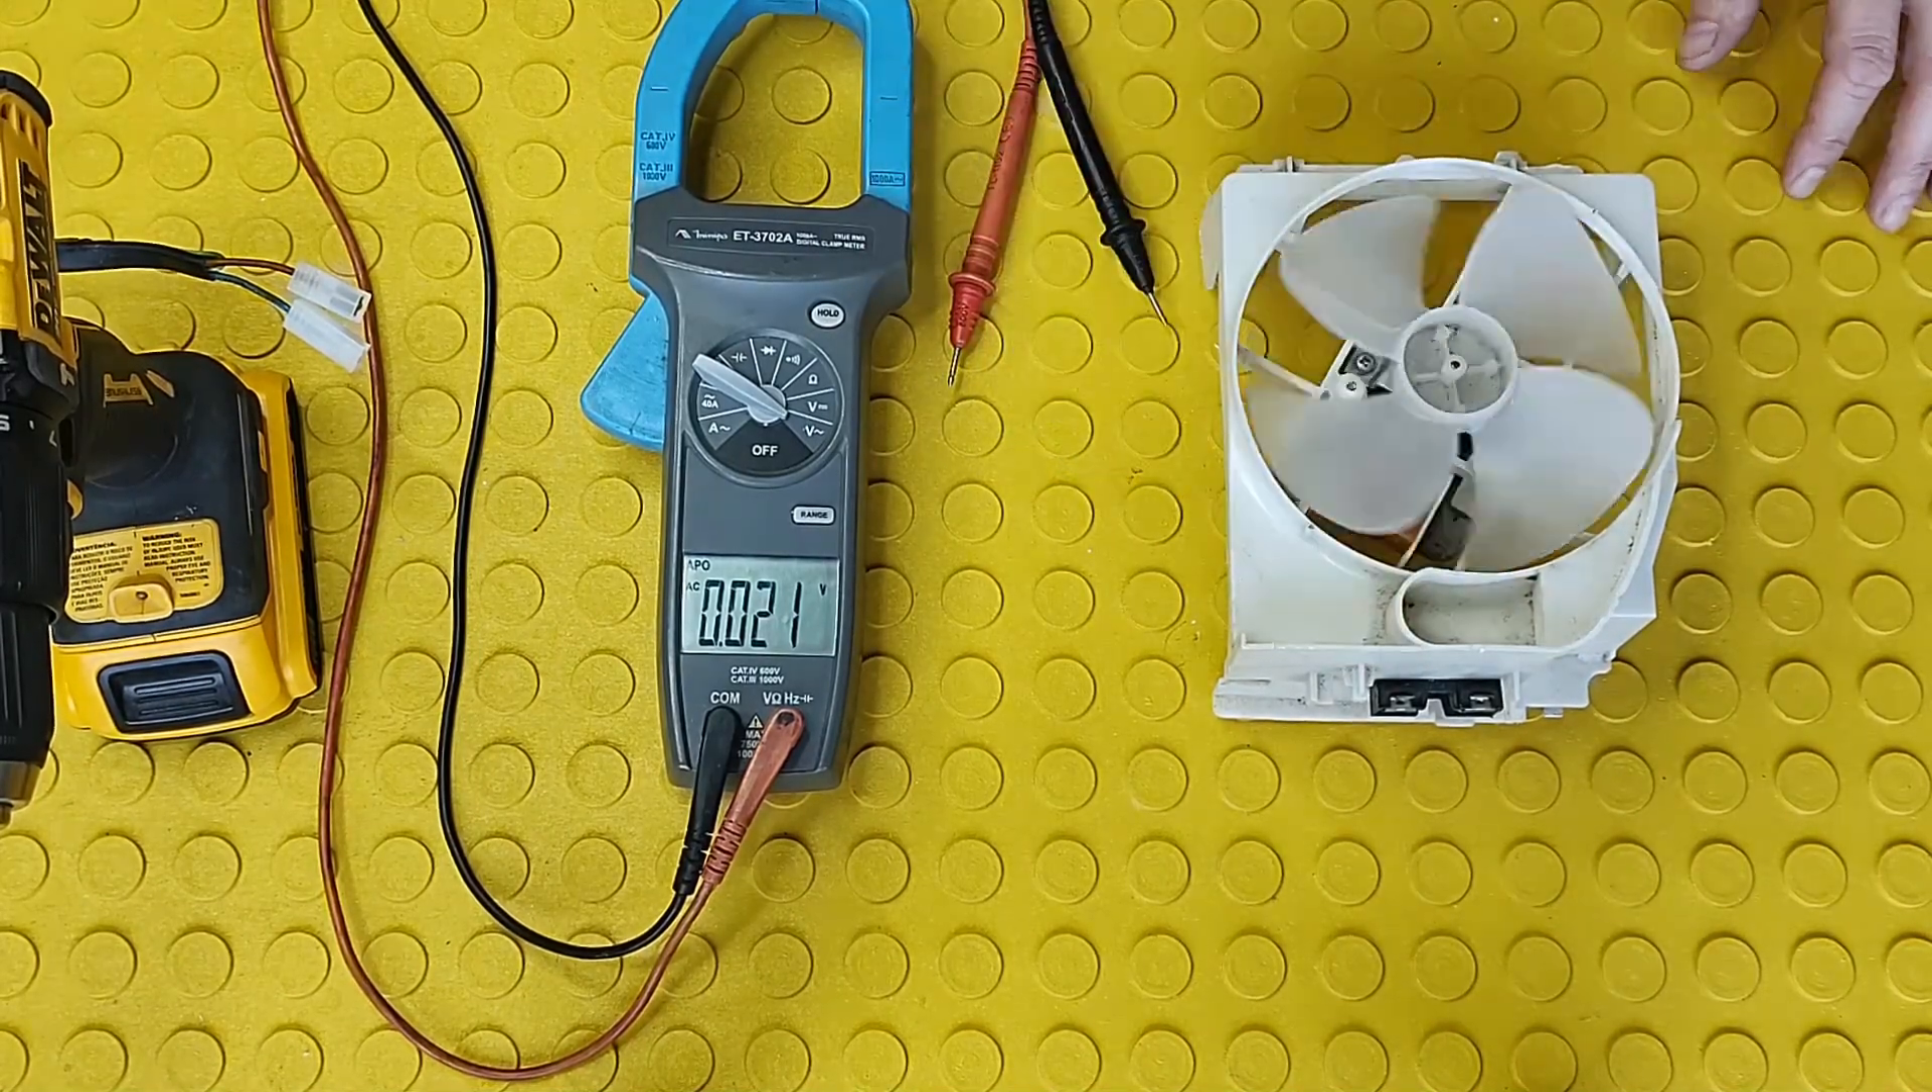Aqui olha, eu tenho o microventilador ainda no suporte que vai fixado no micro-ondas.